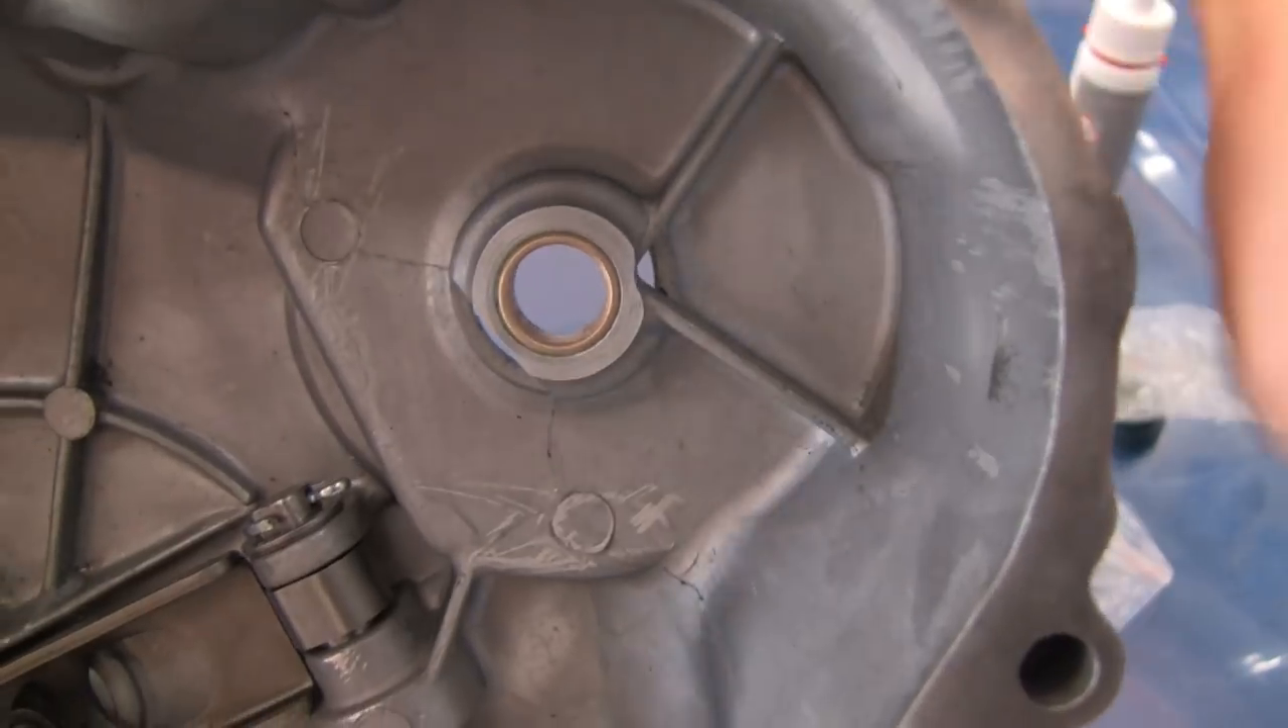So eine Buchse ist da jetzt schon drin. Und diese Buchse ist eingeklebt.